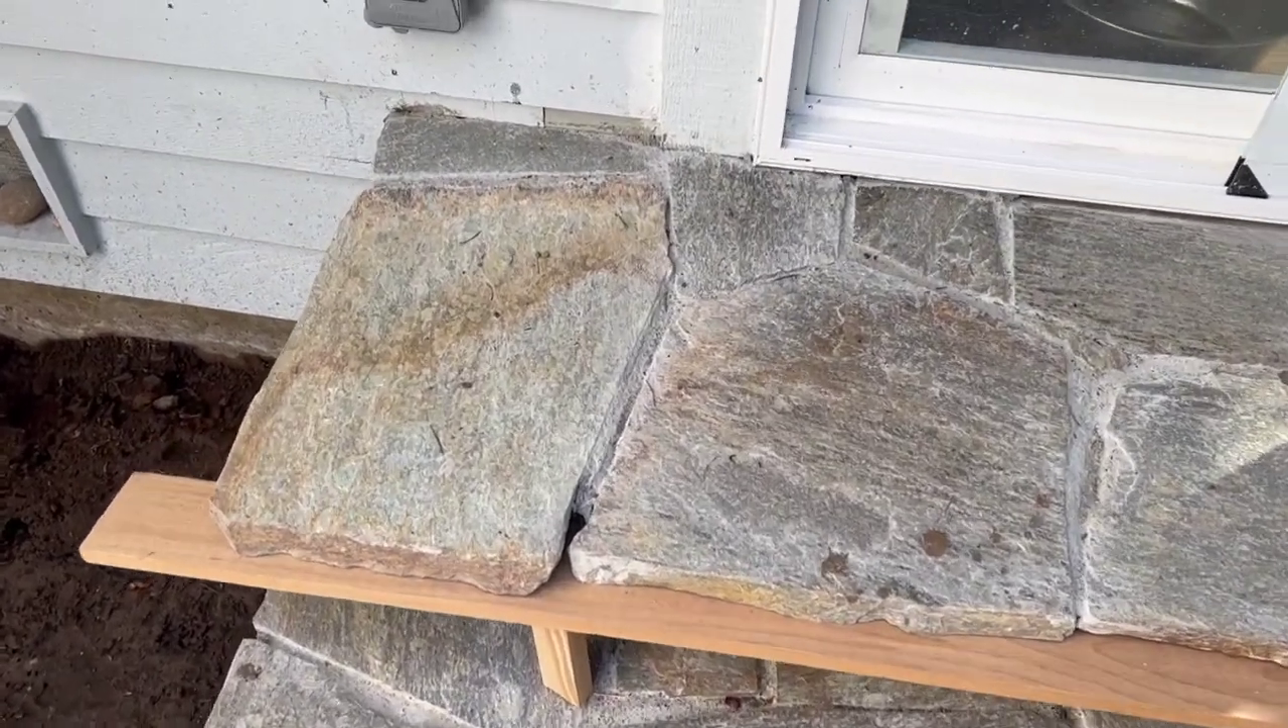There's a little bit of a hole there uh just because things are uneven but that's okay.